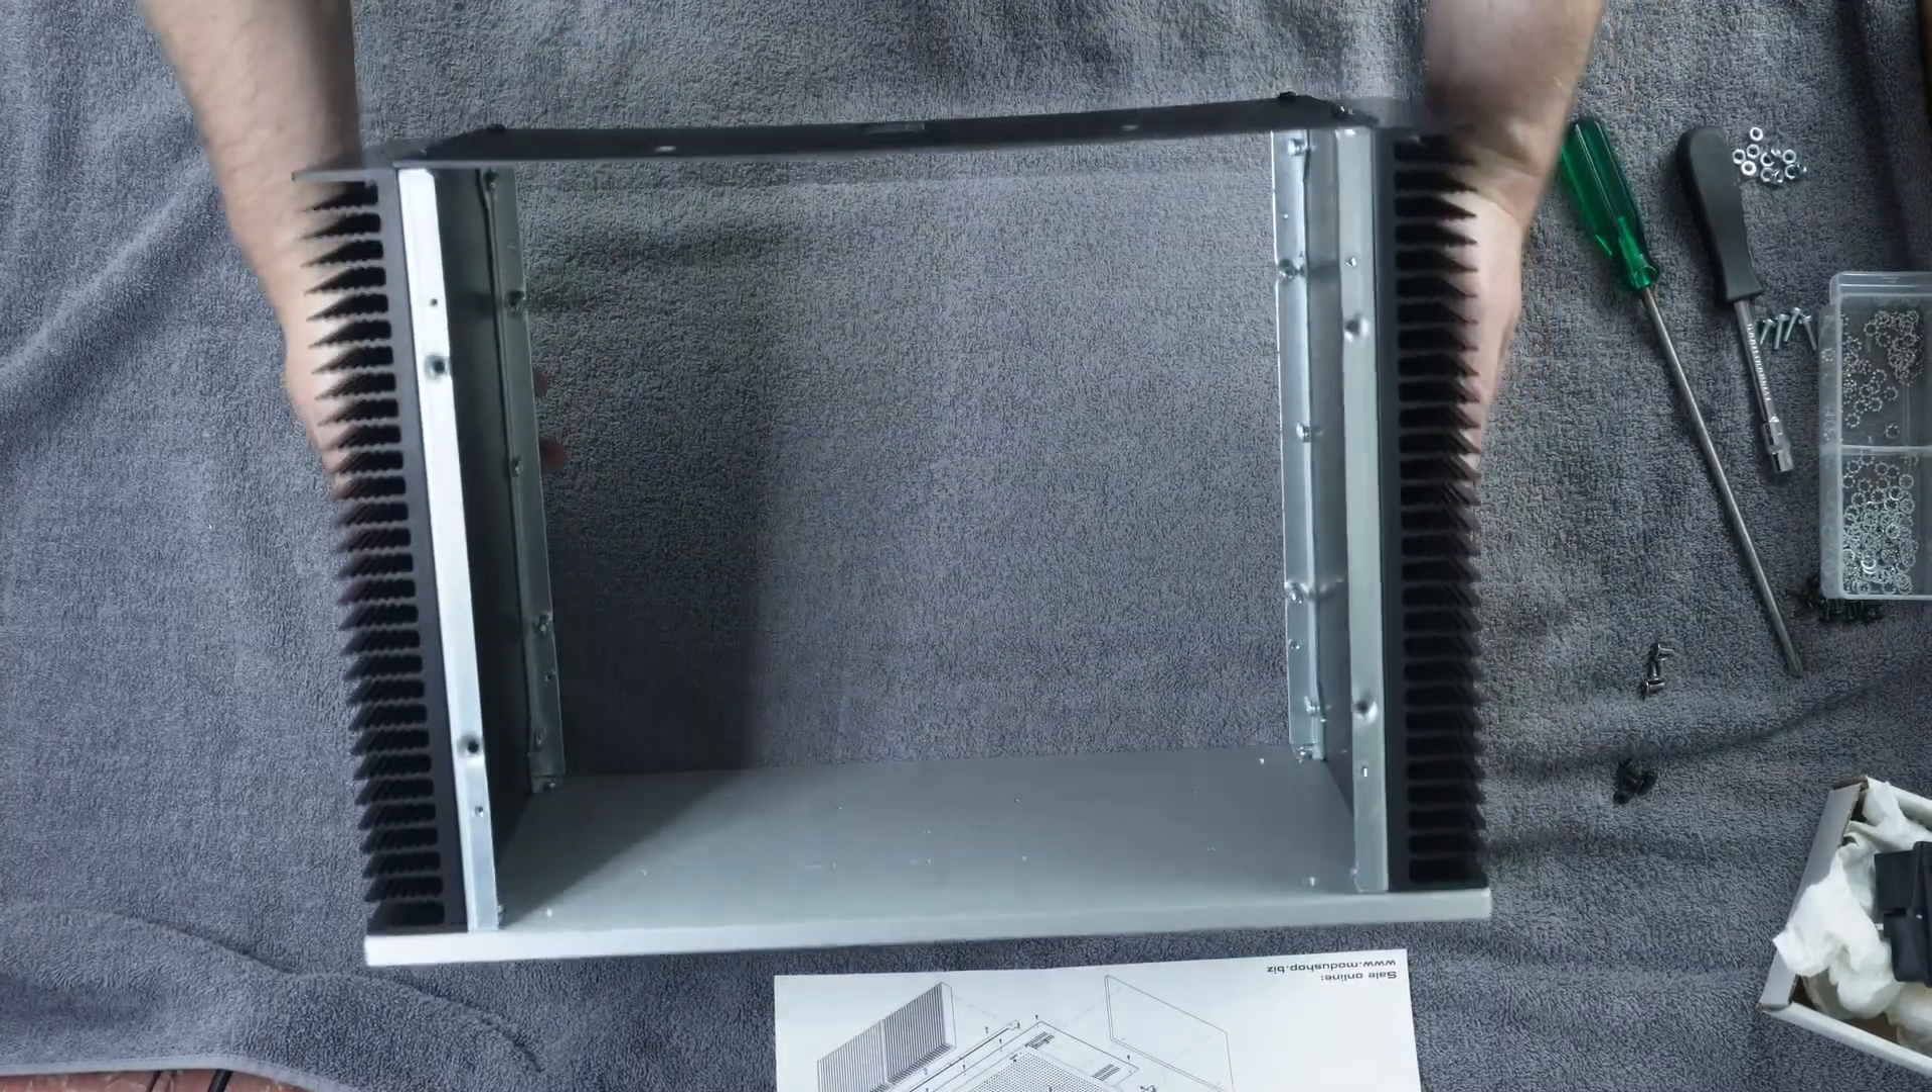Okay, so that's the enclosure more or less assembled.